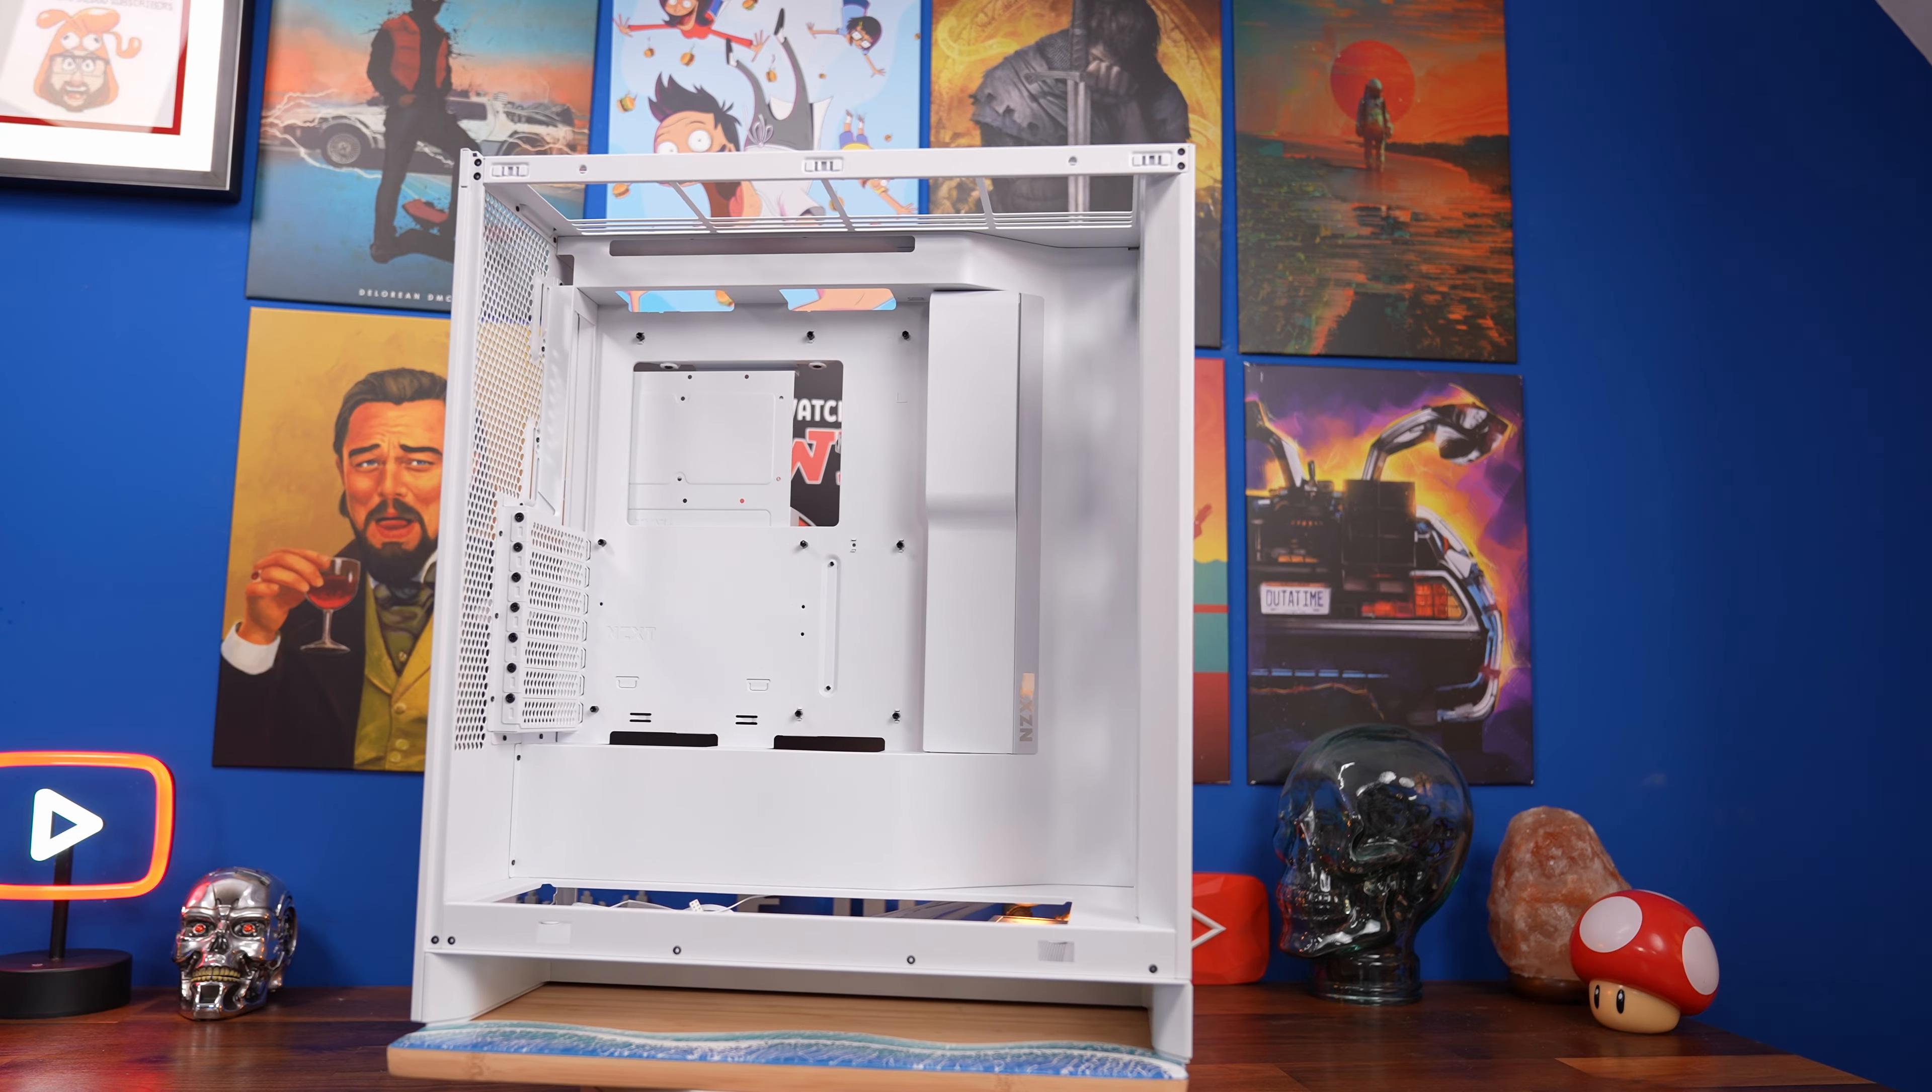Now as you can see this case is pretty much stripped down.